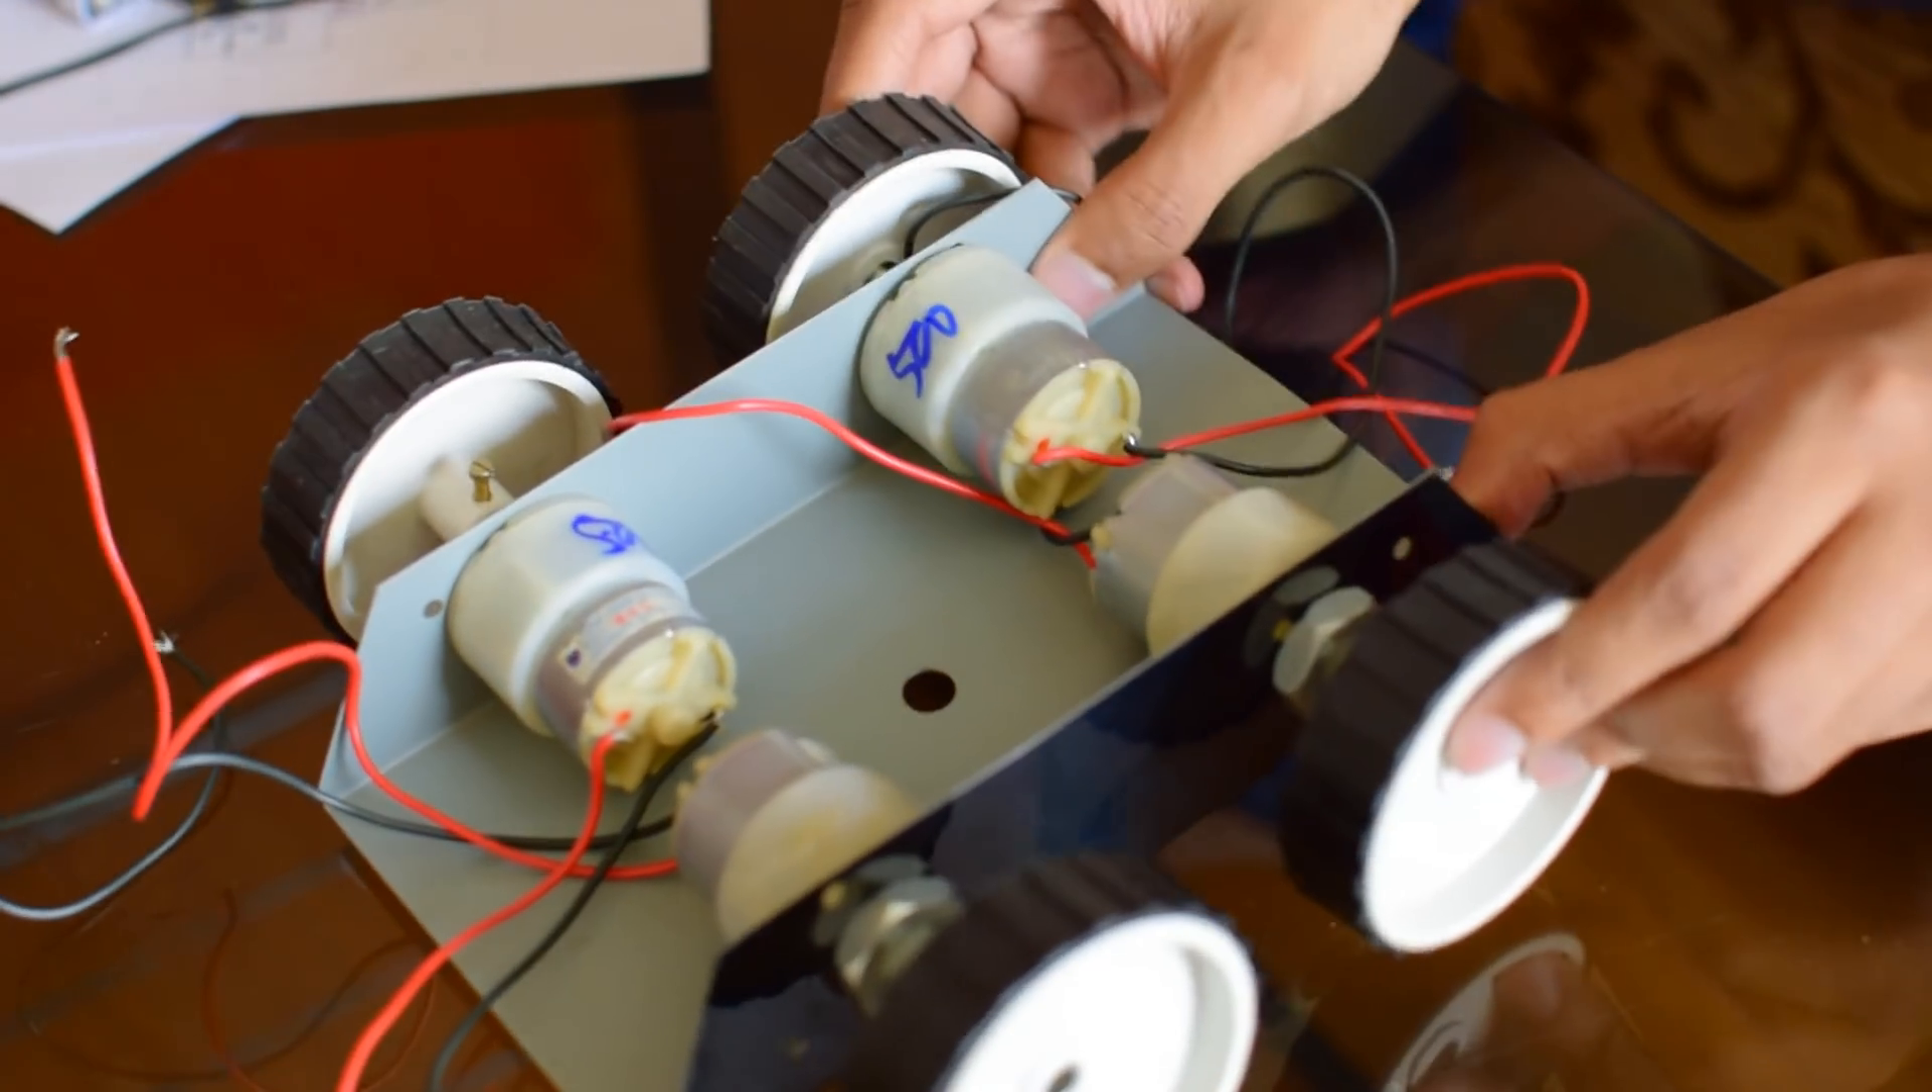All the 4 tires have been assembled.